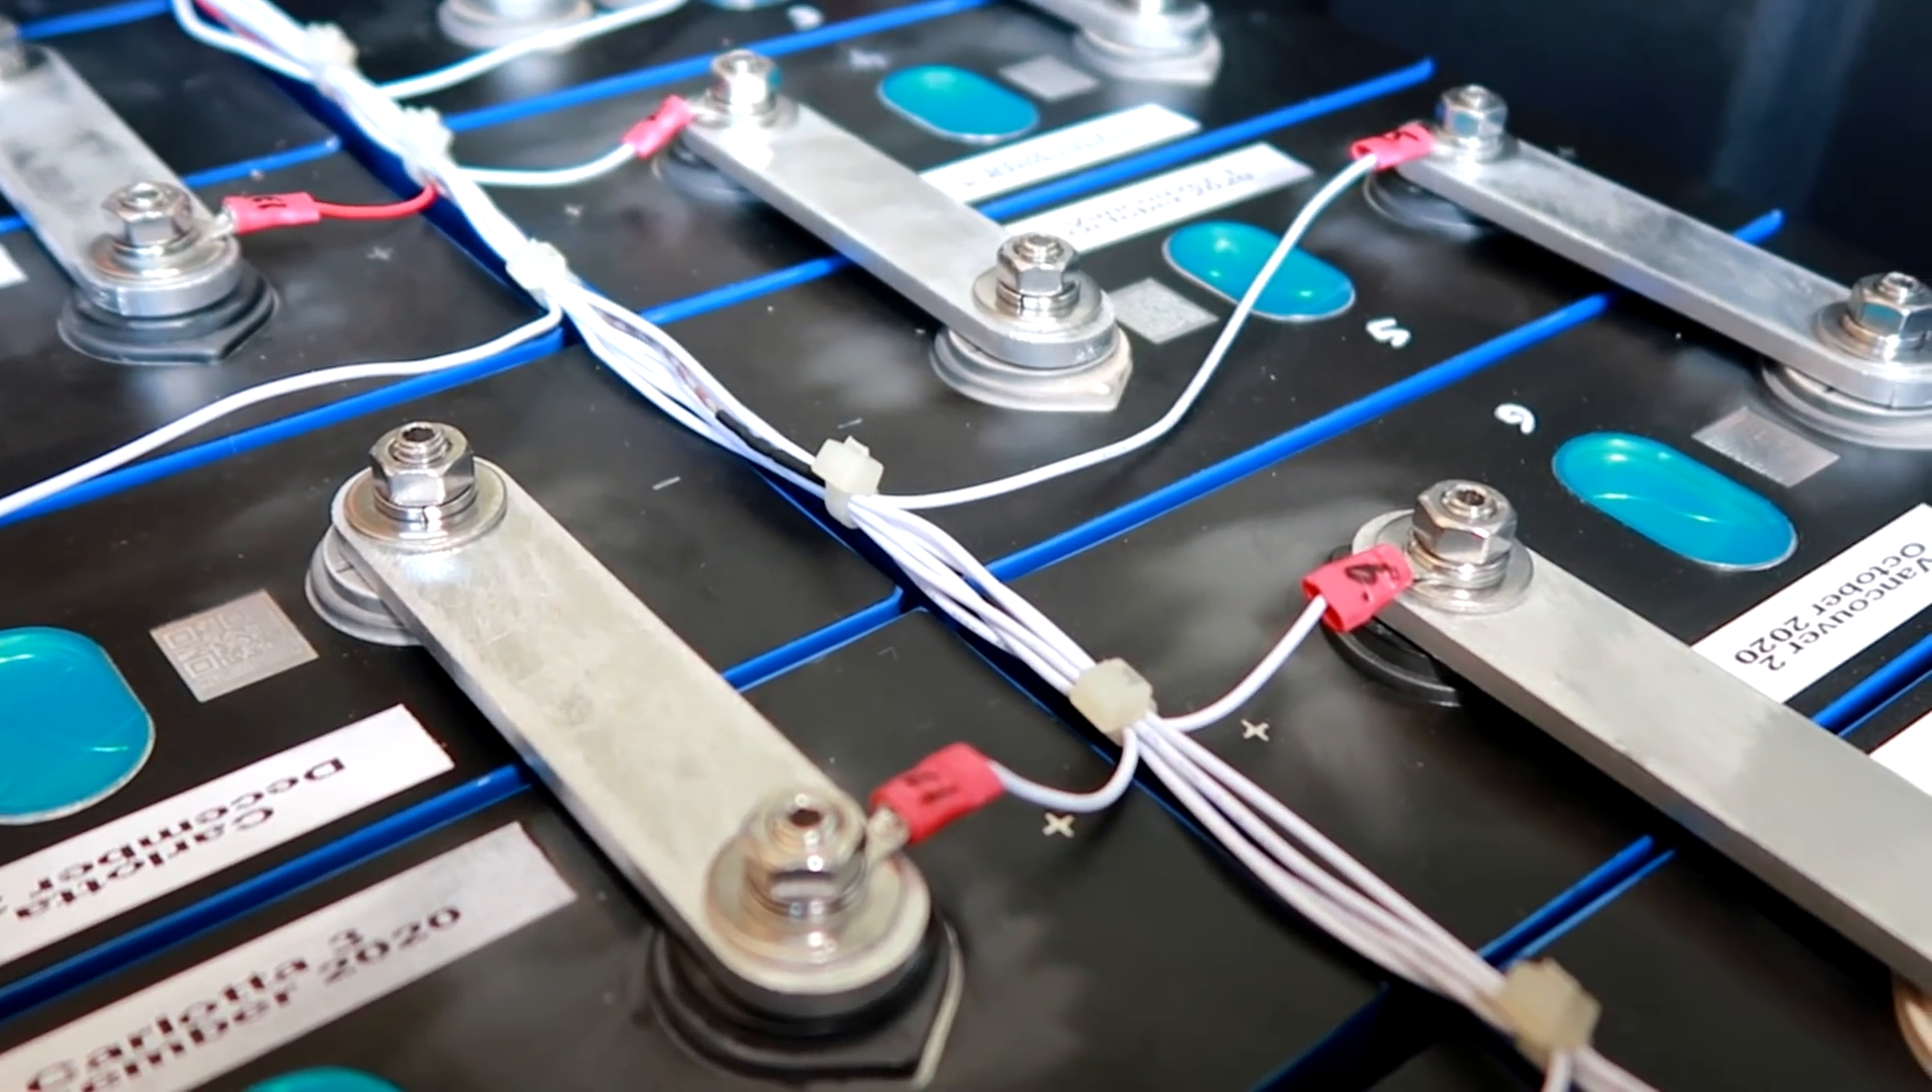Replaced all the bus bars with the aluminum laser cut bus bars now. Tighten all the screws again. And cleaned up the terminals and contacts of course.